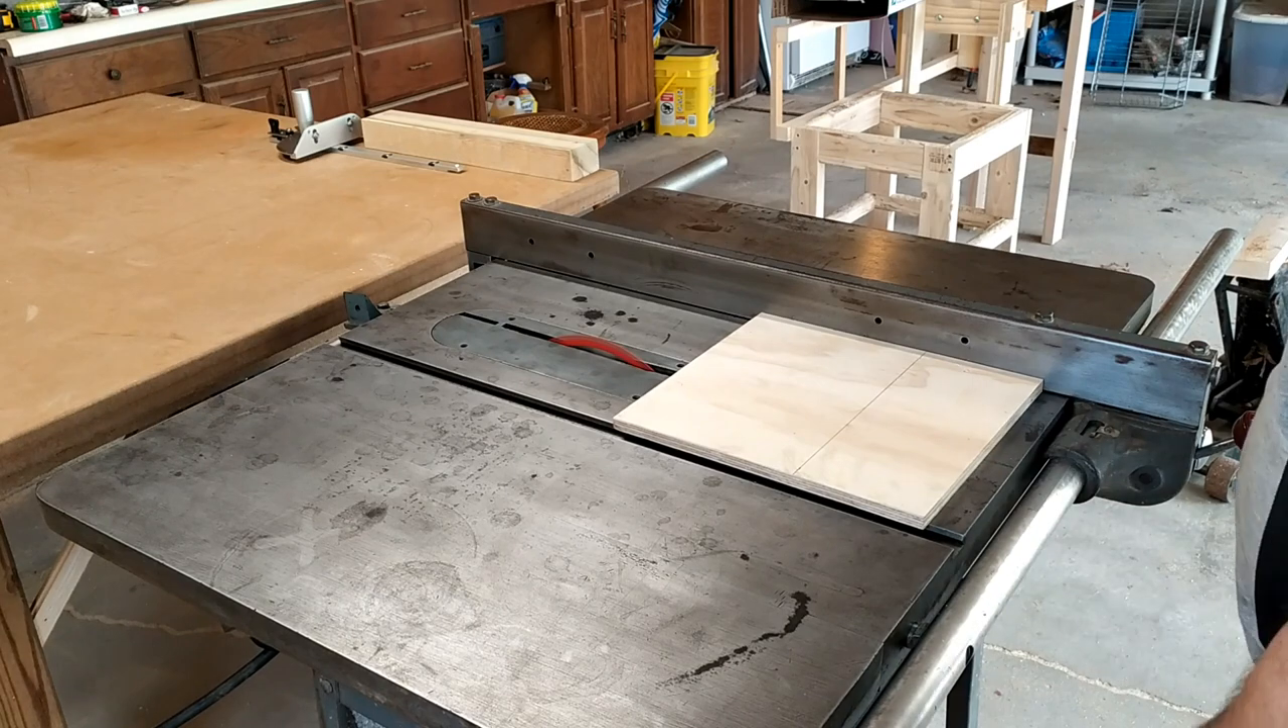I know there's no safety guard in place.